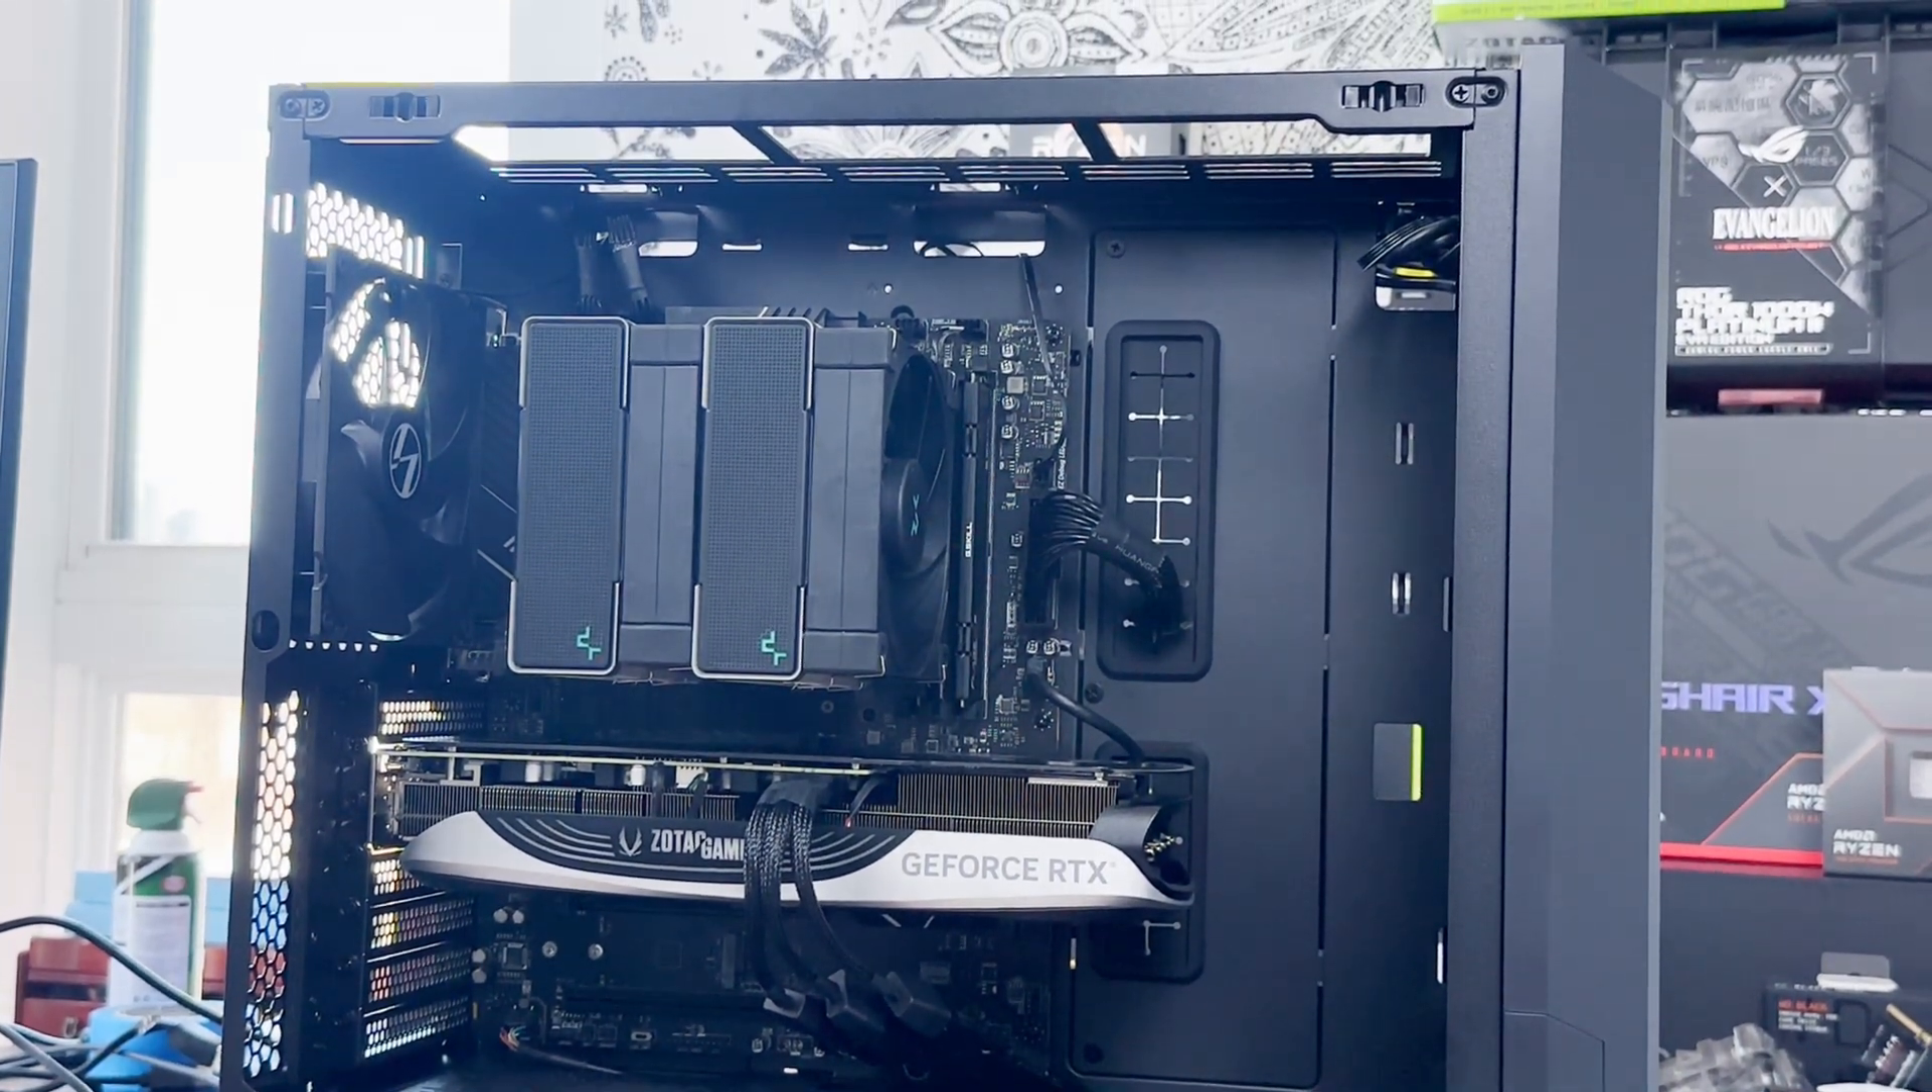Now, with the GPU installed, that's it, guys. We're all done. This is pretty much the finished build.